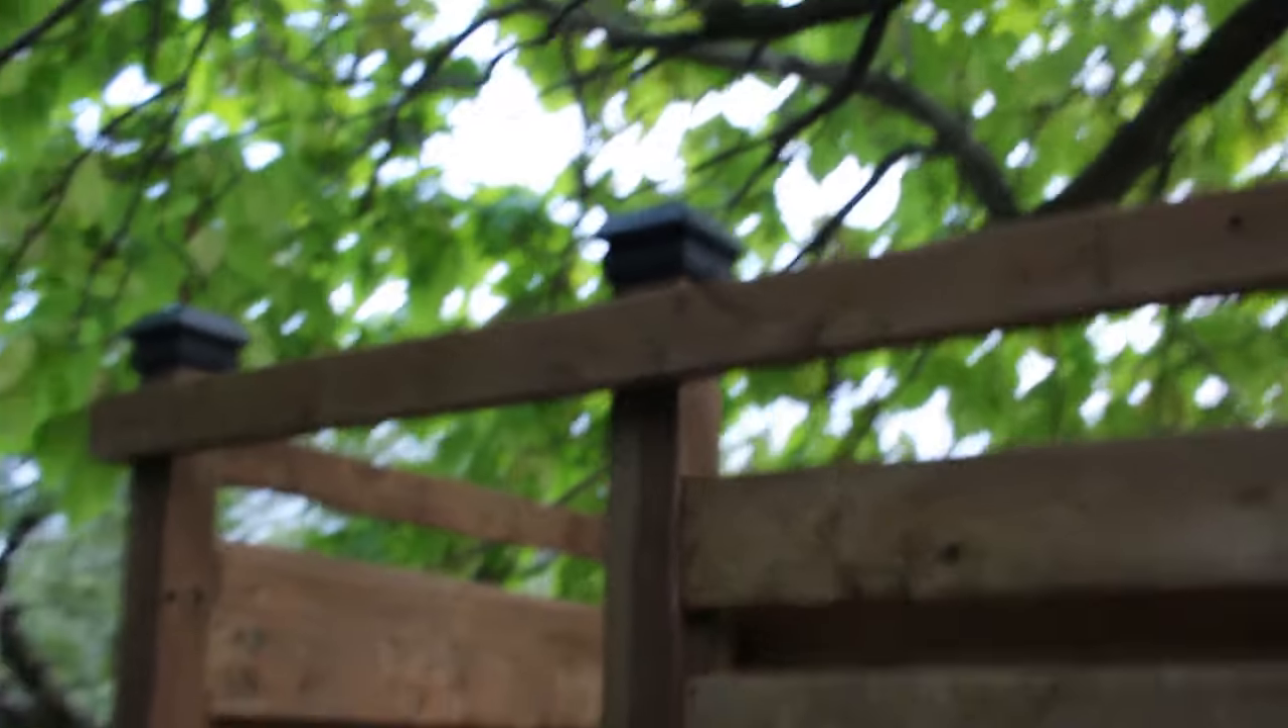And then we installed fence post caps to the top and this is important so that the water when it's raining won't fall right into your posts and start to rot away at the wood.